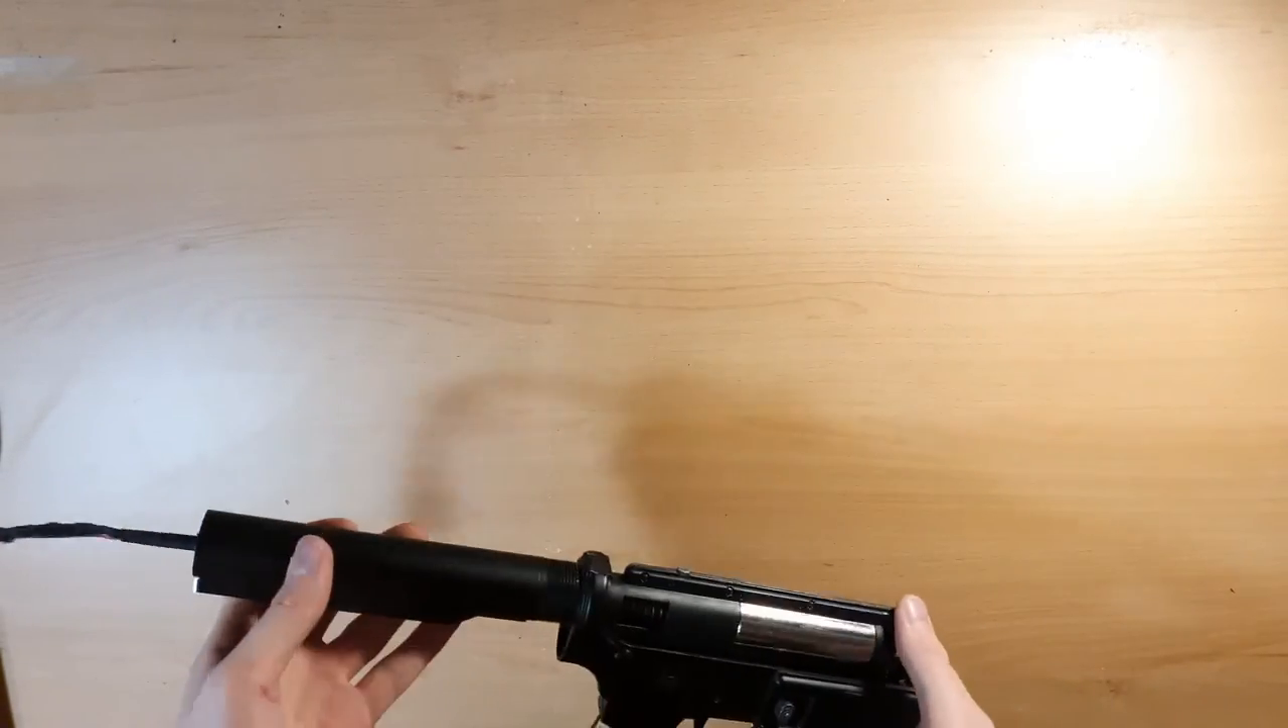Okay i have the buffer tube installed.